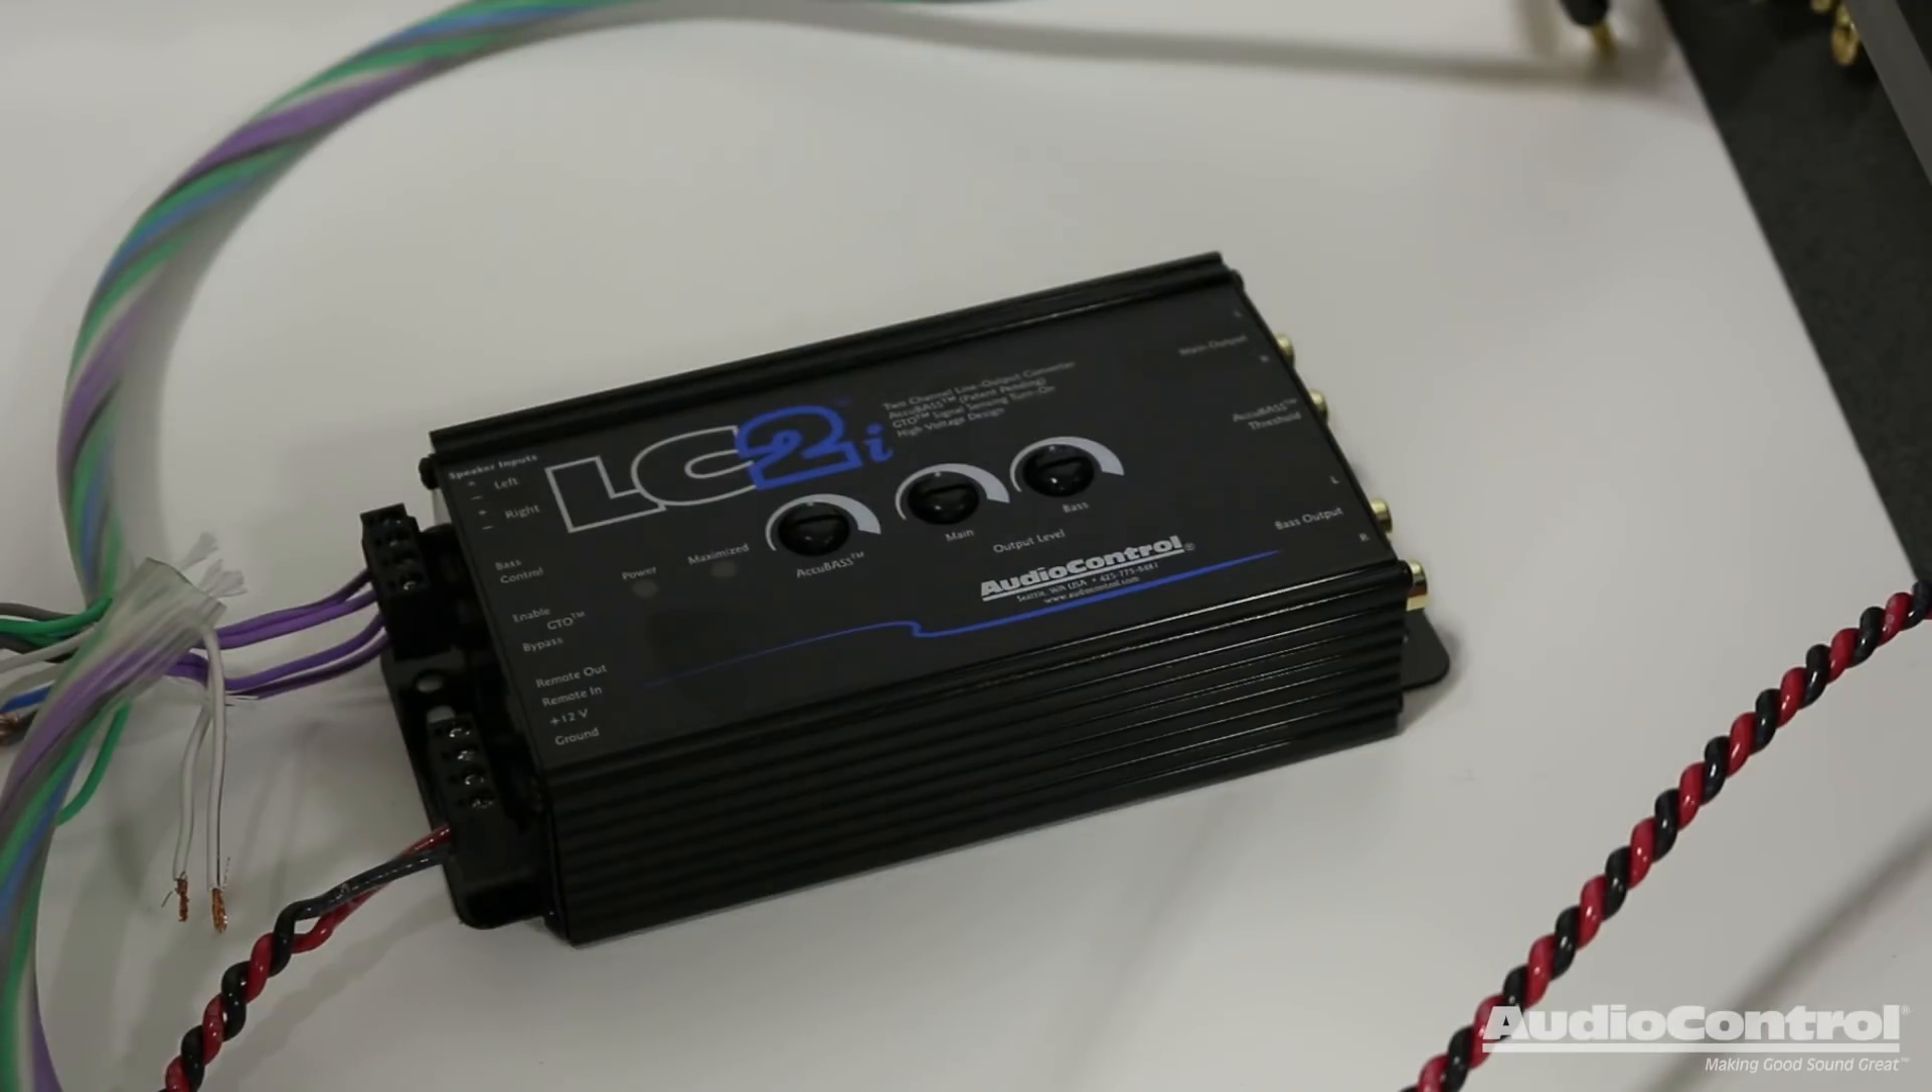Now I have my speaker wires connected to the LC2i.